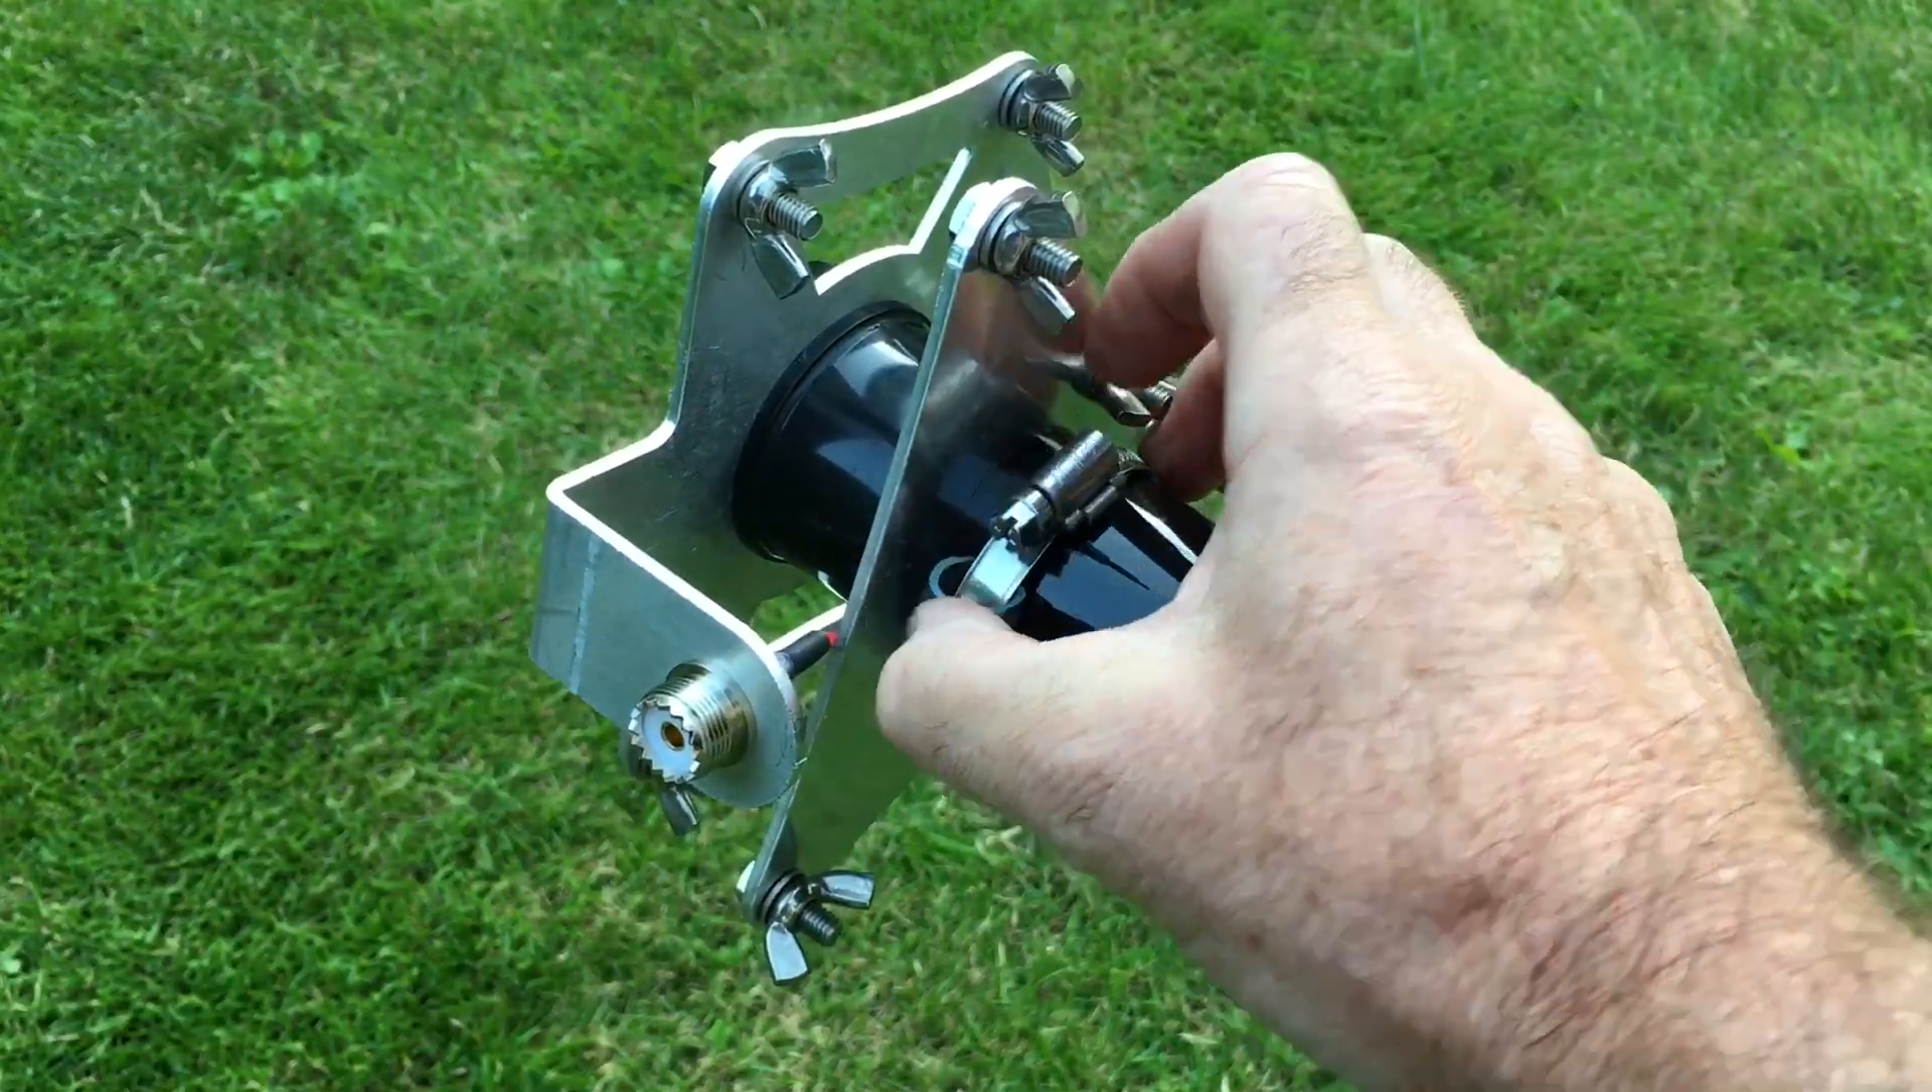There you go, base plate on.